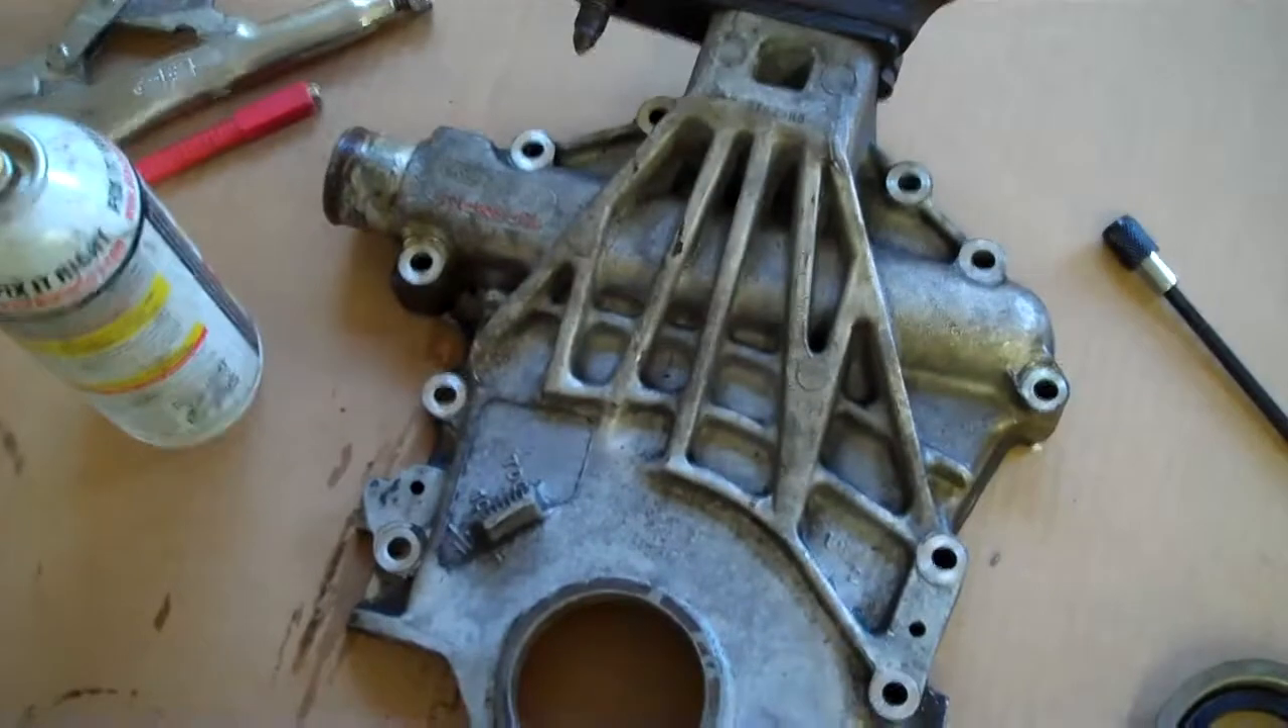So I got my old timing cover off.